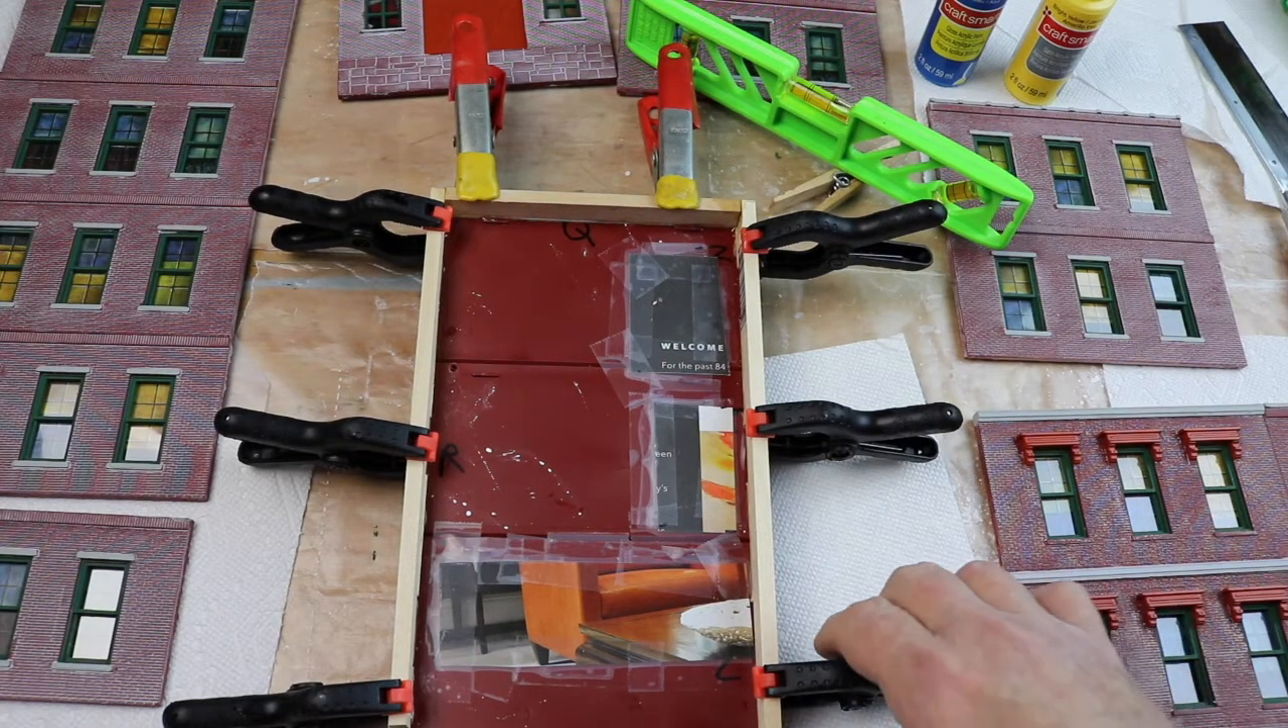Alright I got the wood to the back of this flat.